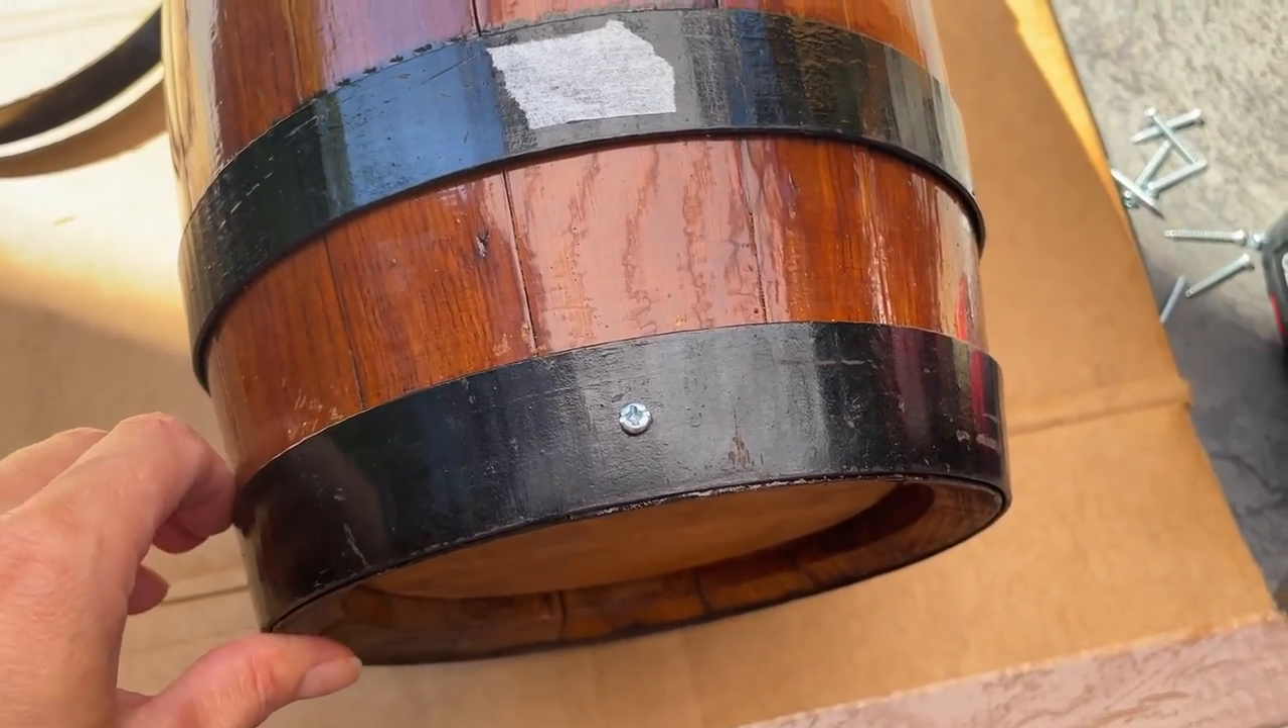As you can see i already put in one screw last week but i didn't have any drill bits for metal so it took ages.